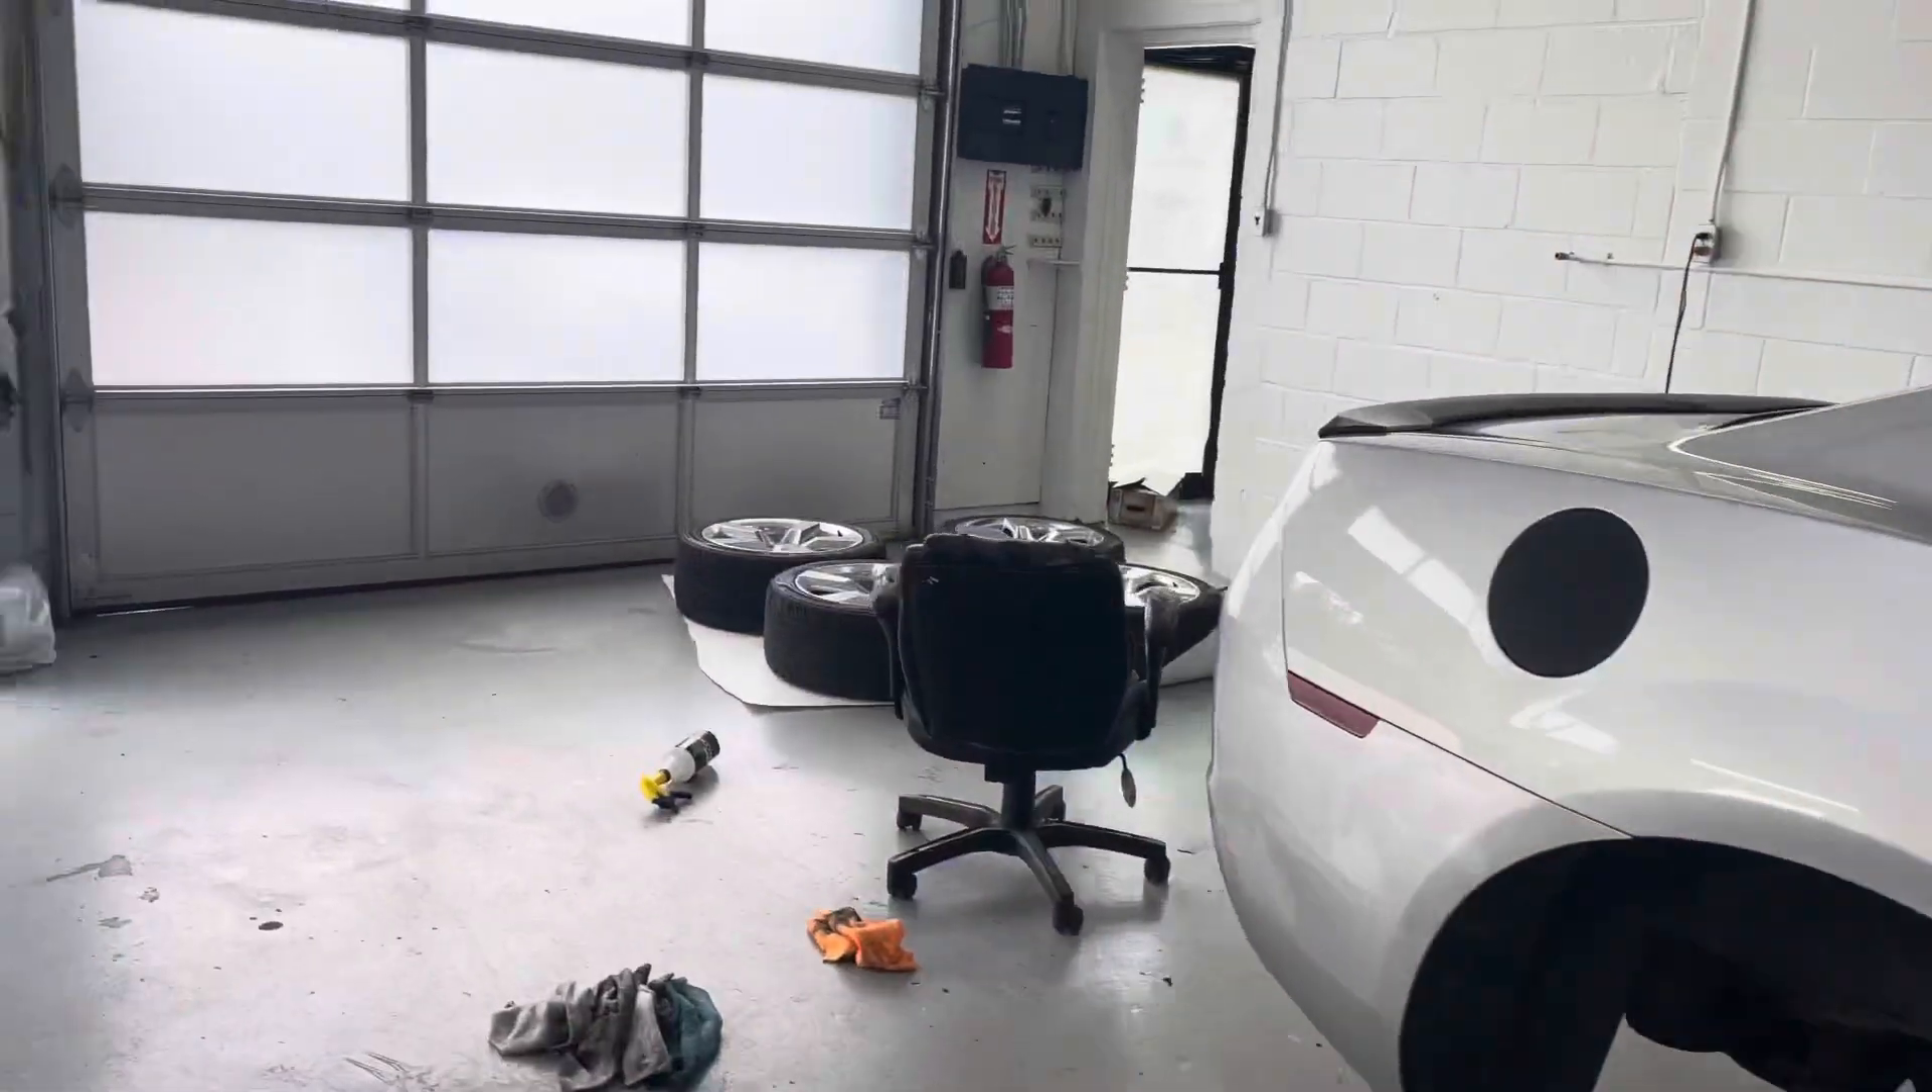So guys, we got the rims off the car. We have them over here.